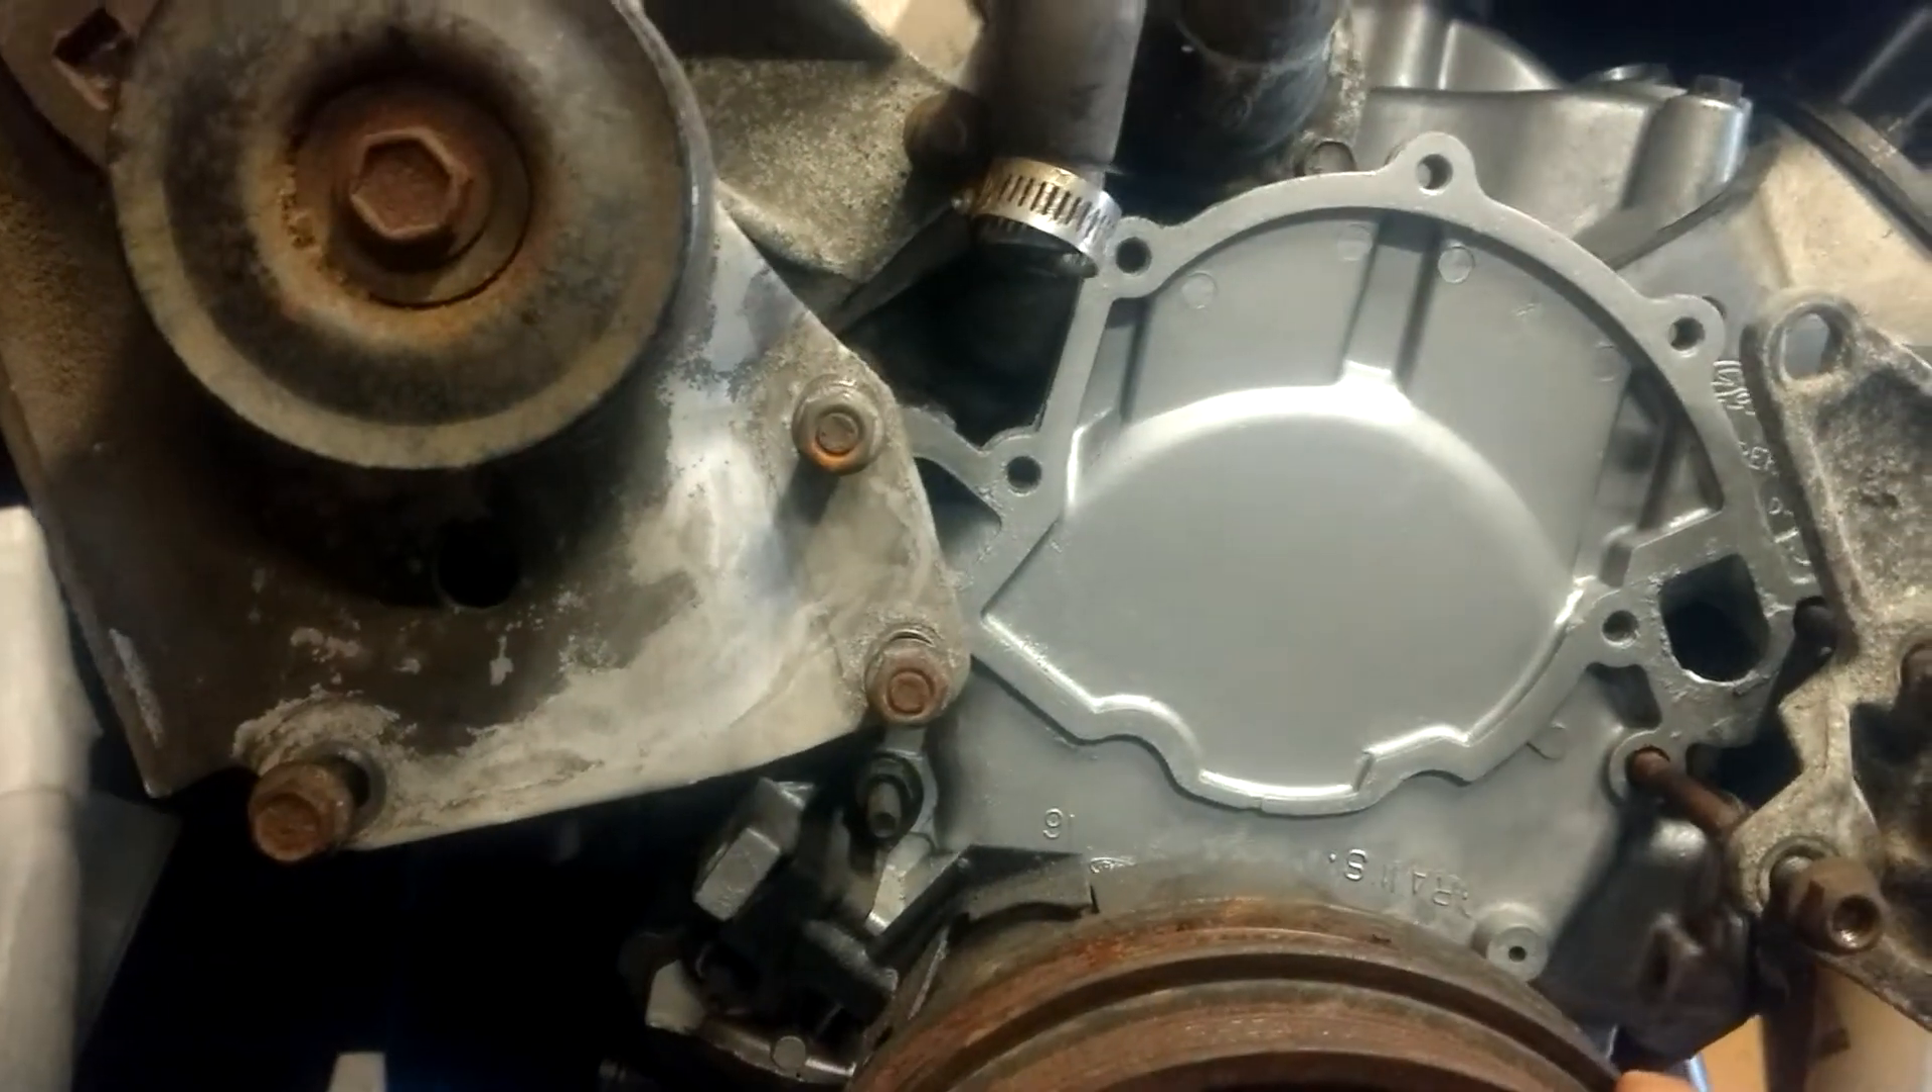But, it's standard rotation, and I'm getting, I didn't put the water pump on here, because I'm not going to use the piece of junk that came off that car.